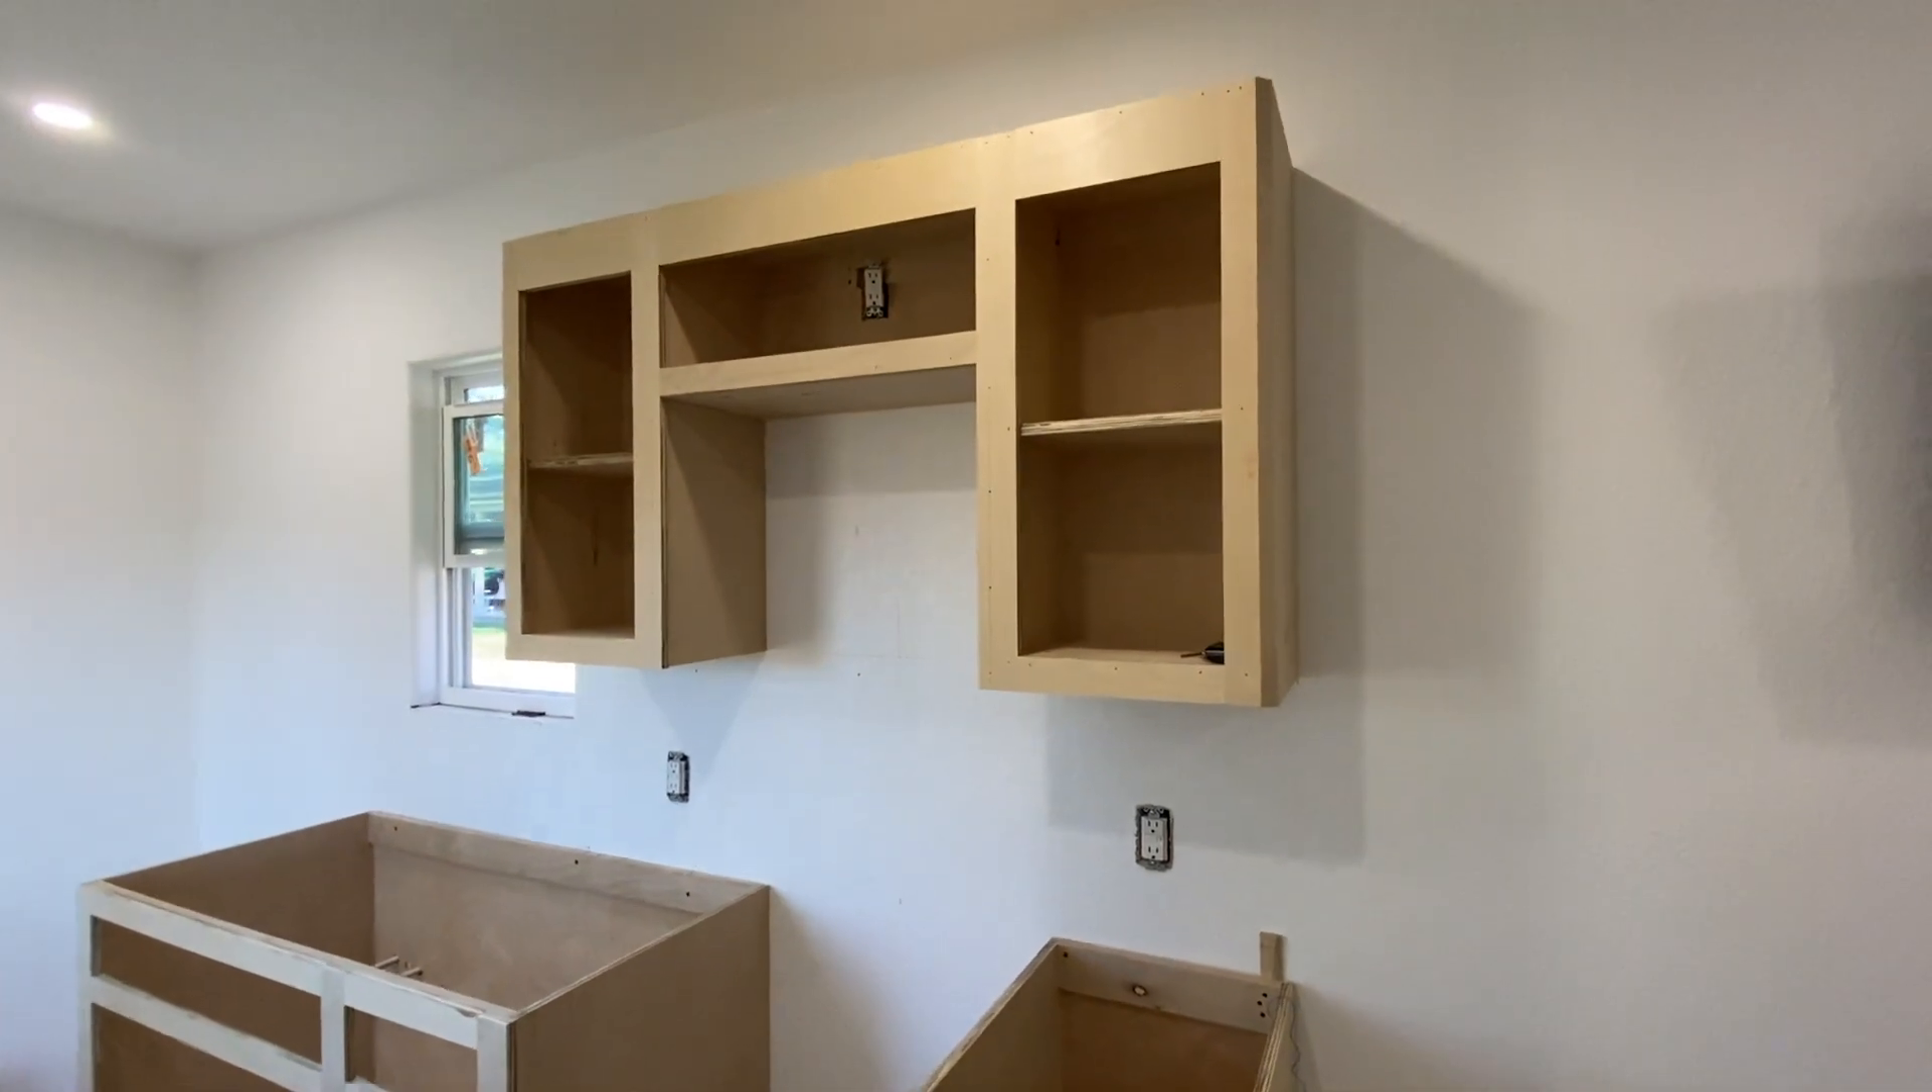And then cabinets, that's another big thing you probably see. They're not finished yet. We still got to get the doors, drawers and all that and then get them painted.